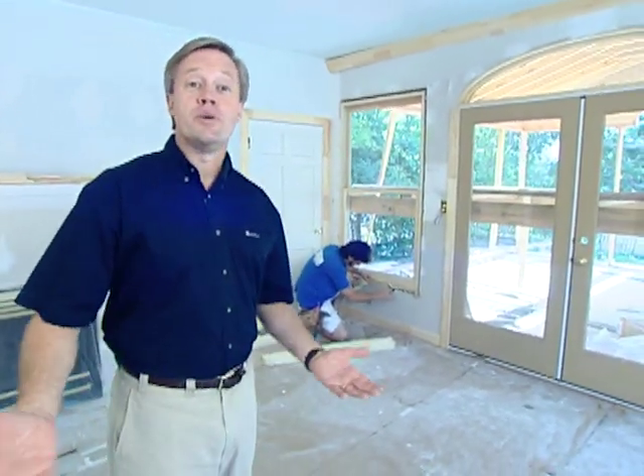We're in the process of installing the trim here in the family room.